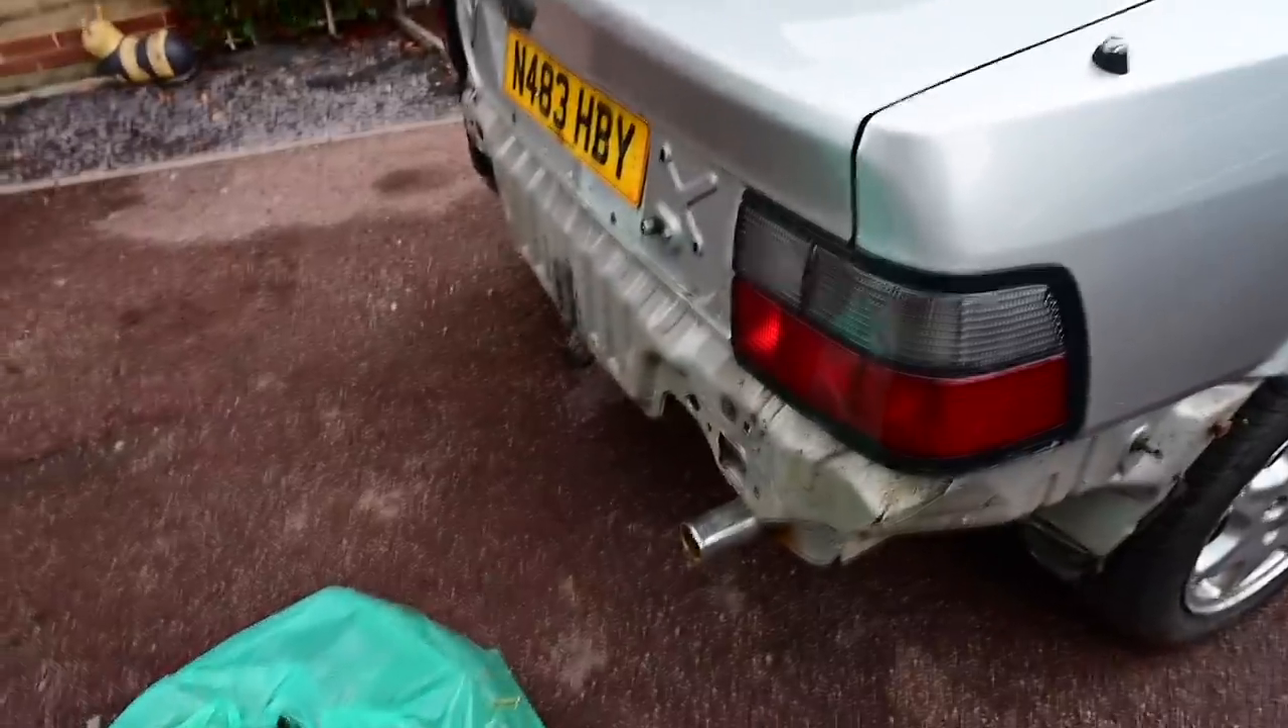Right, so bumpers are off. The side trim is off.